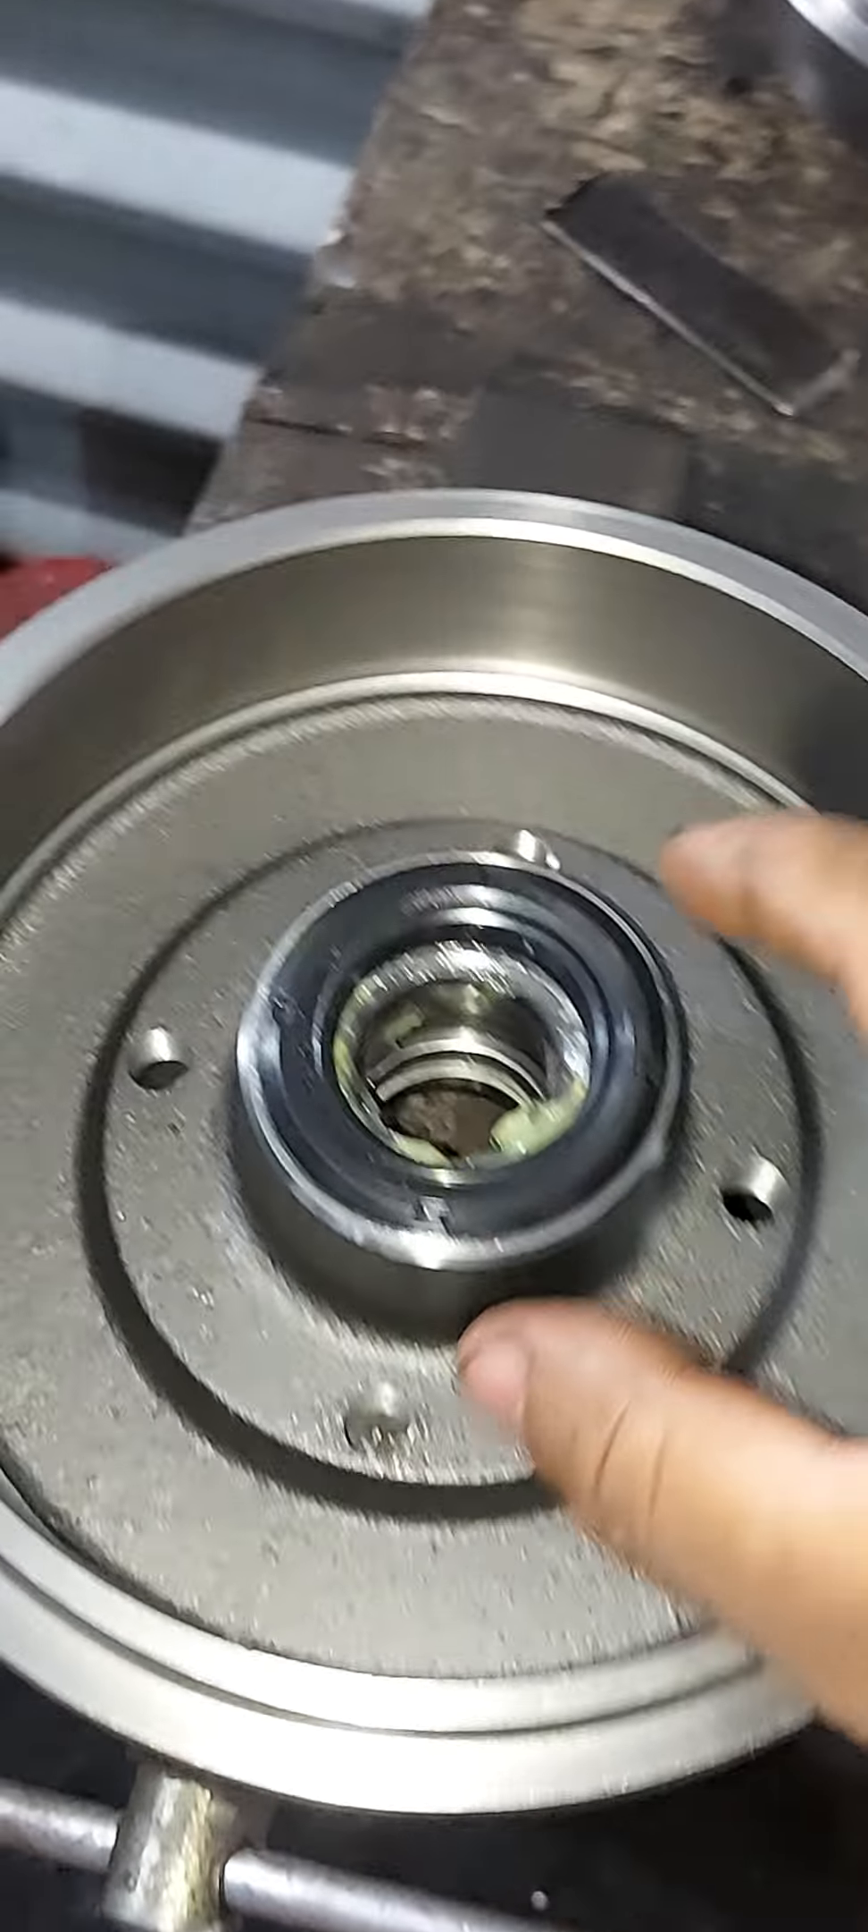Pronto galera aqui ó o retentor já instalado.